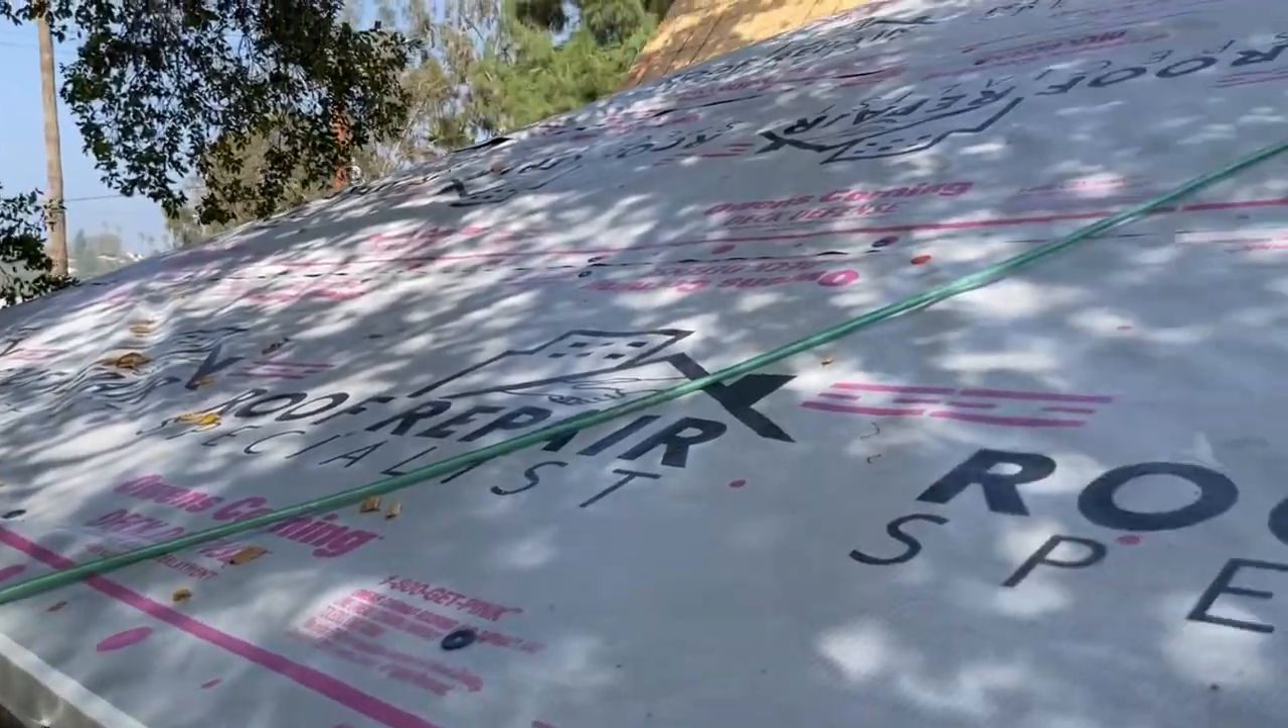Now we've got our underlayment installed.